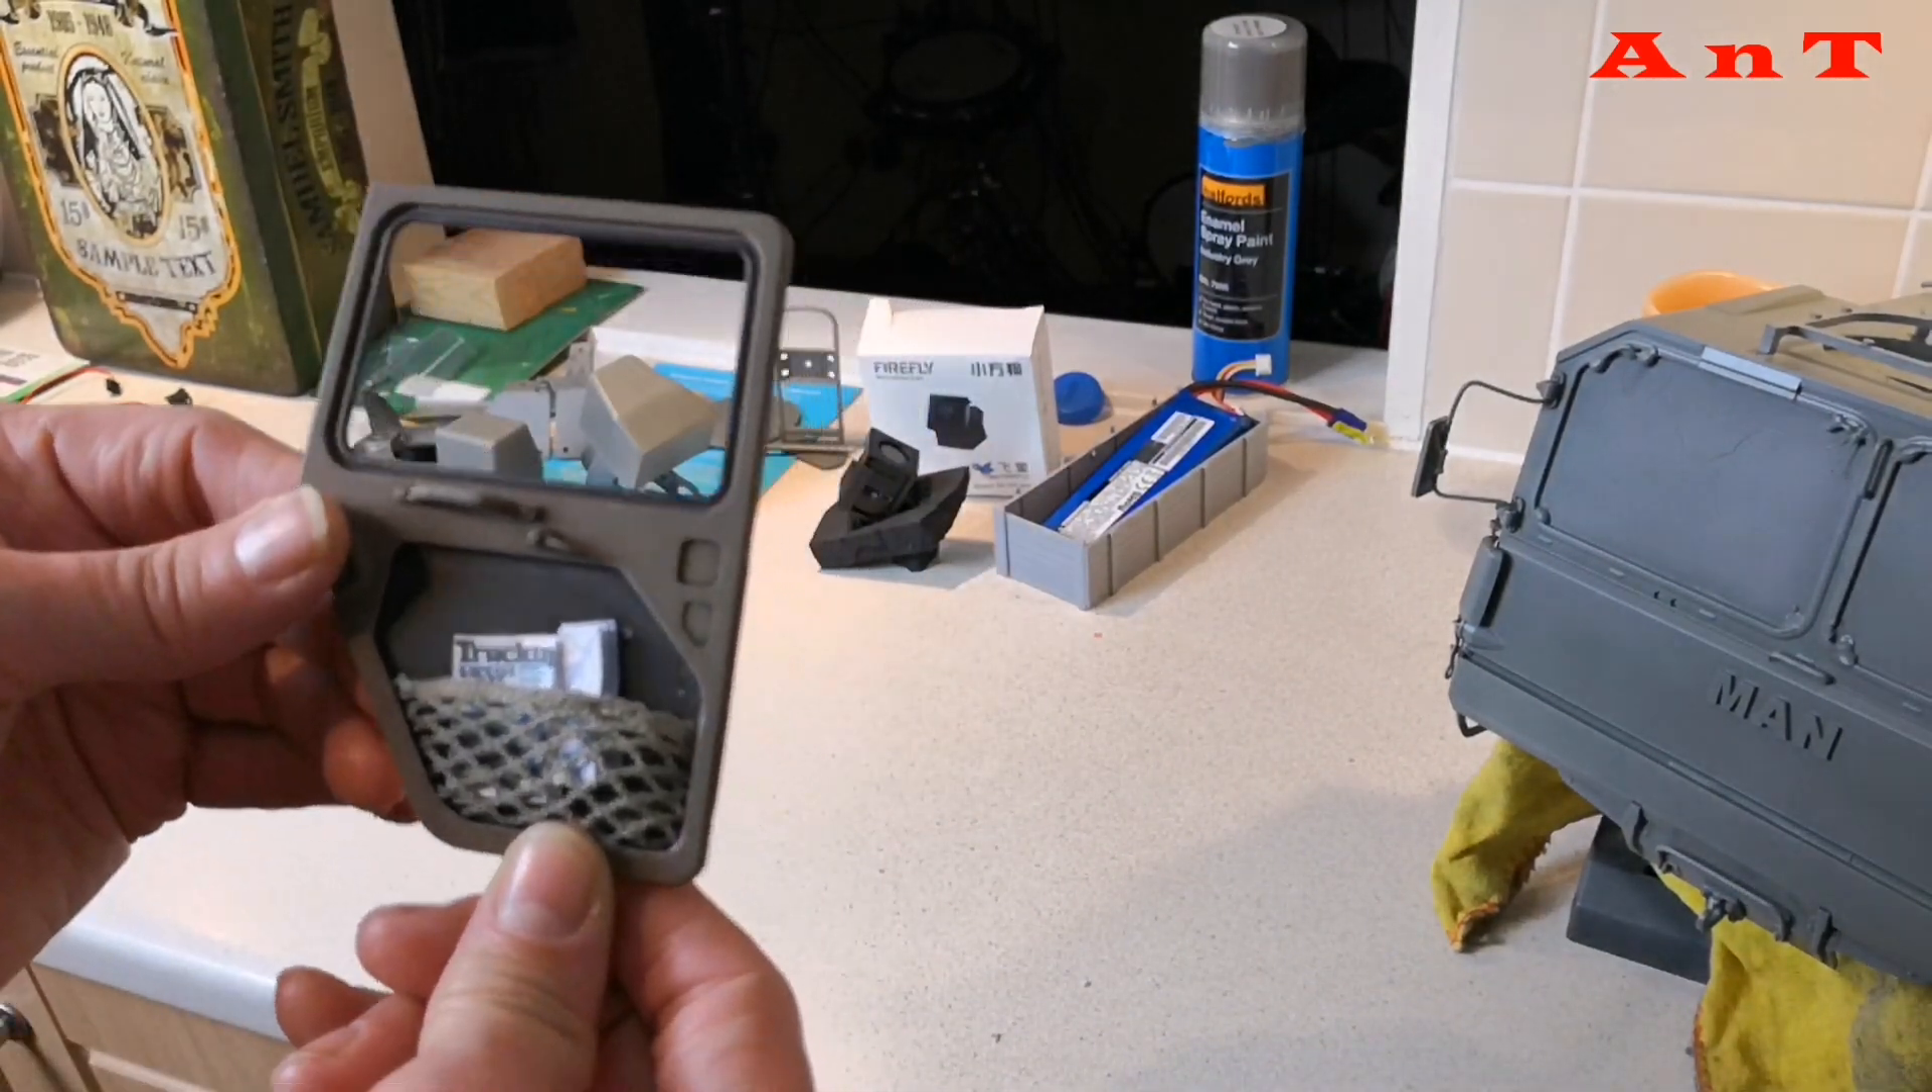Um, this is the inside panel of the door, which as you can tell, obviously isn't on the truck yet.